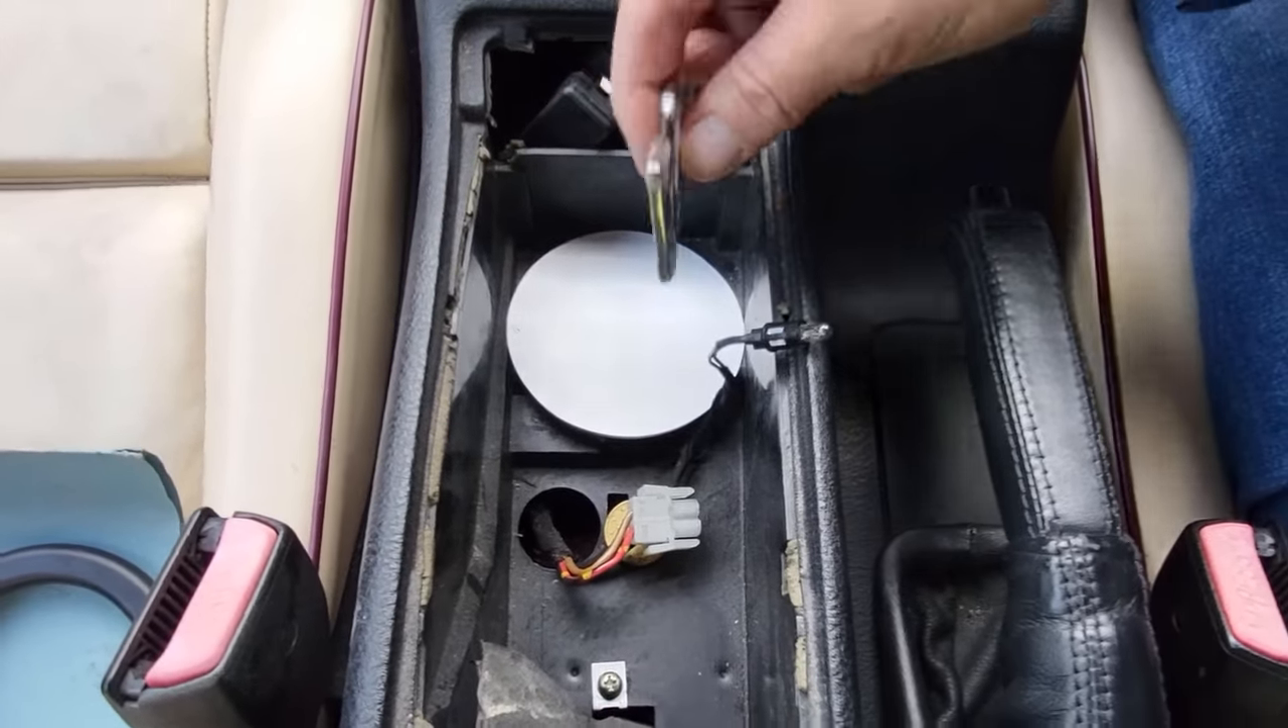Yeah, the ashtray isn't back in again yet.